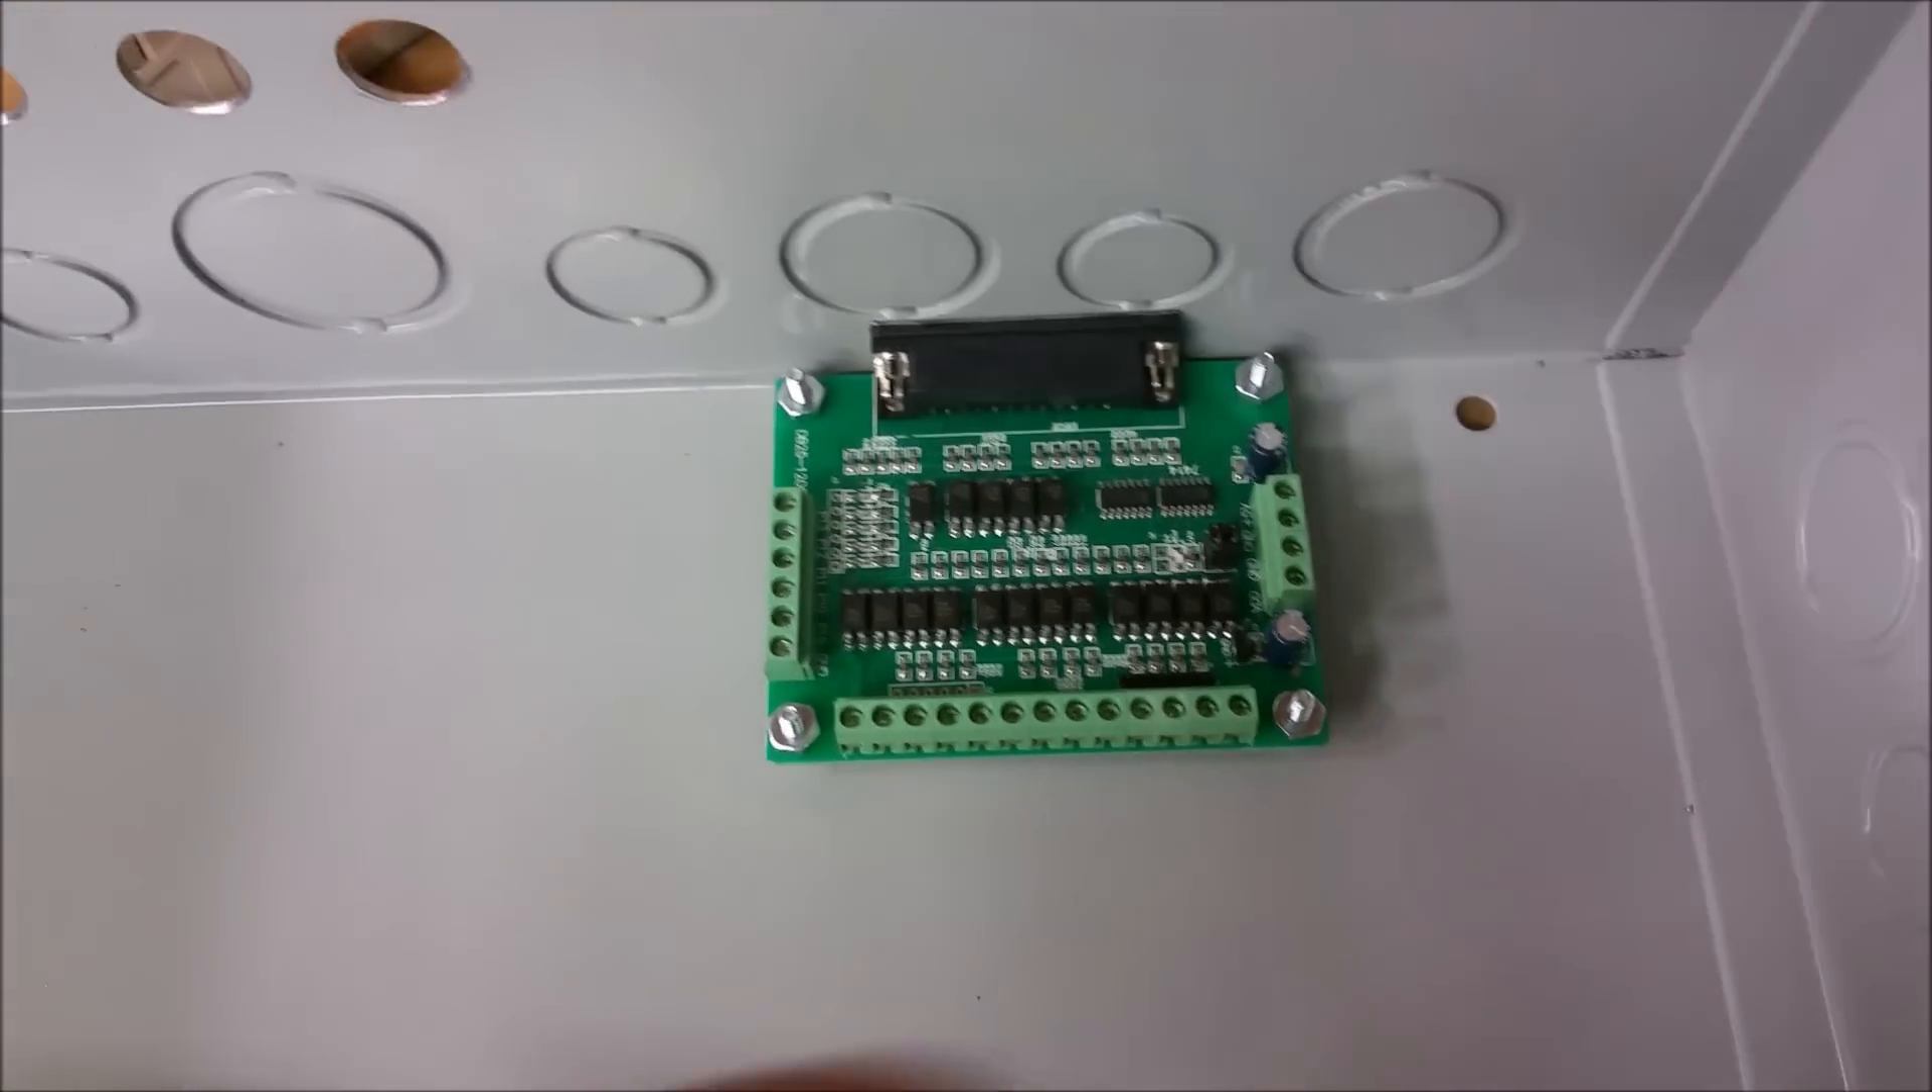I got it mounted, the breakout board.